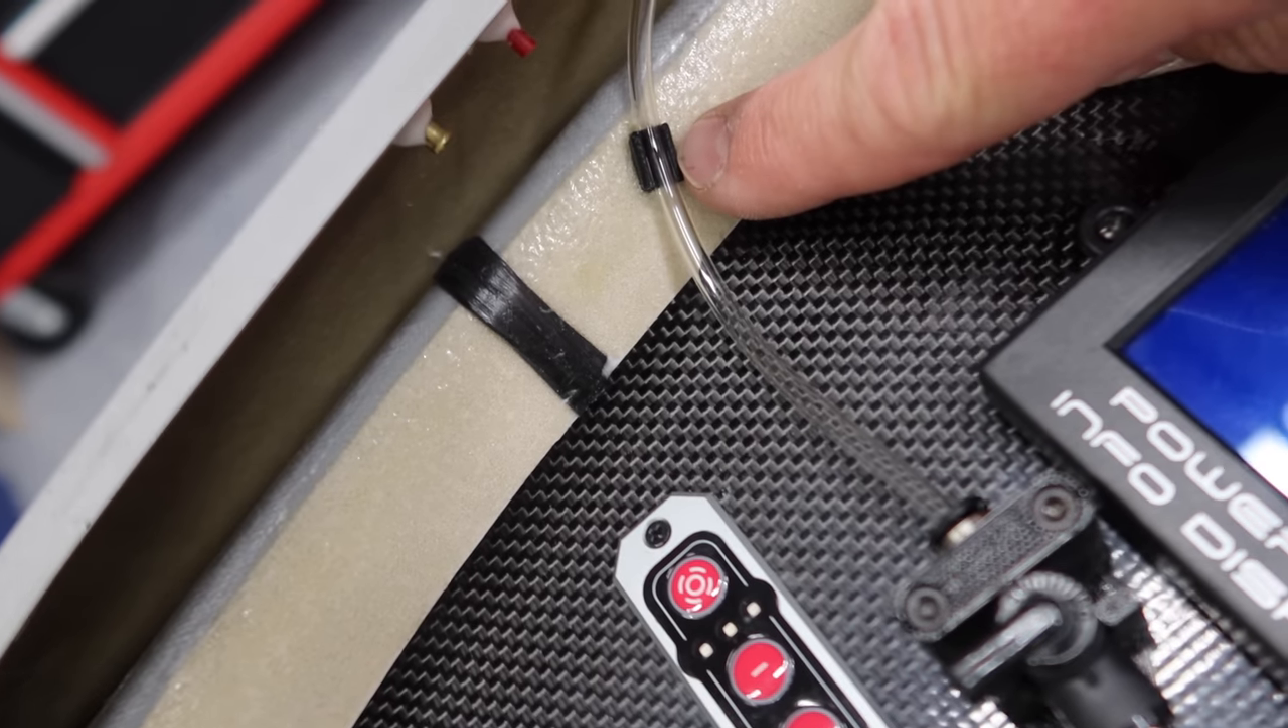Now we've got the line held in place with our 3D printed holders.